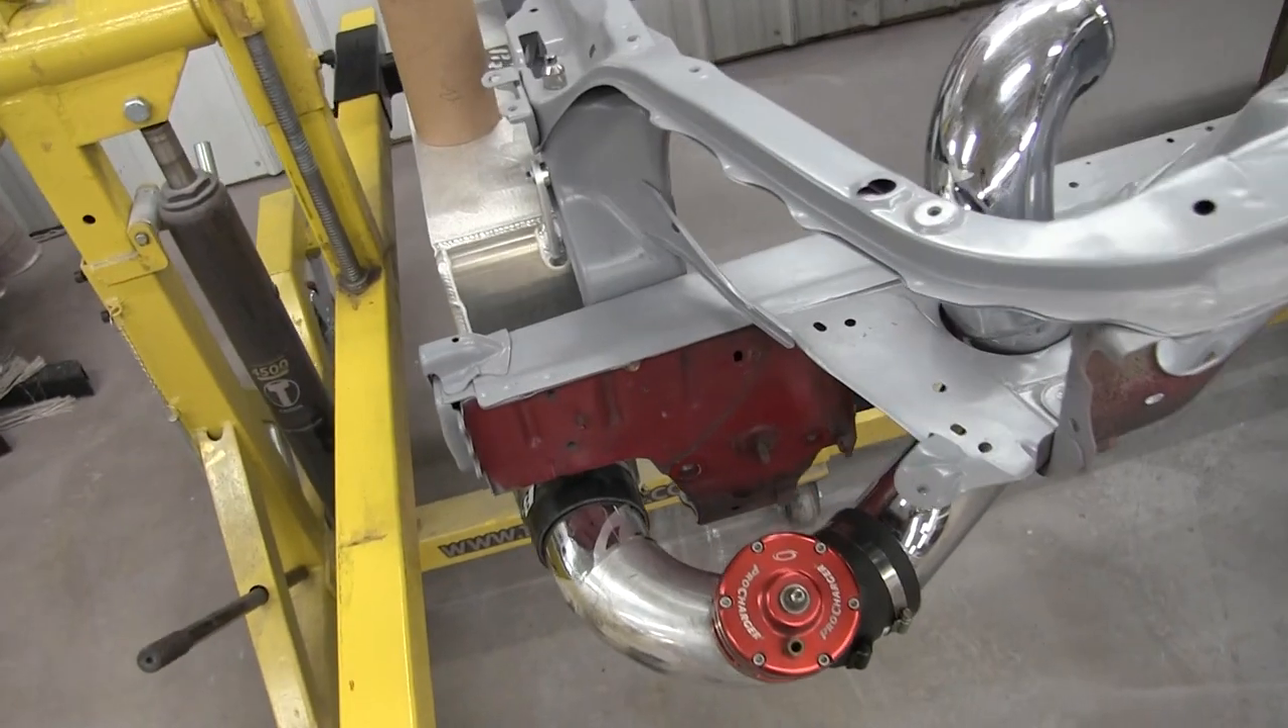All right, here we go. All right, so I got the piping in.